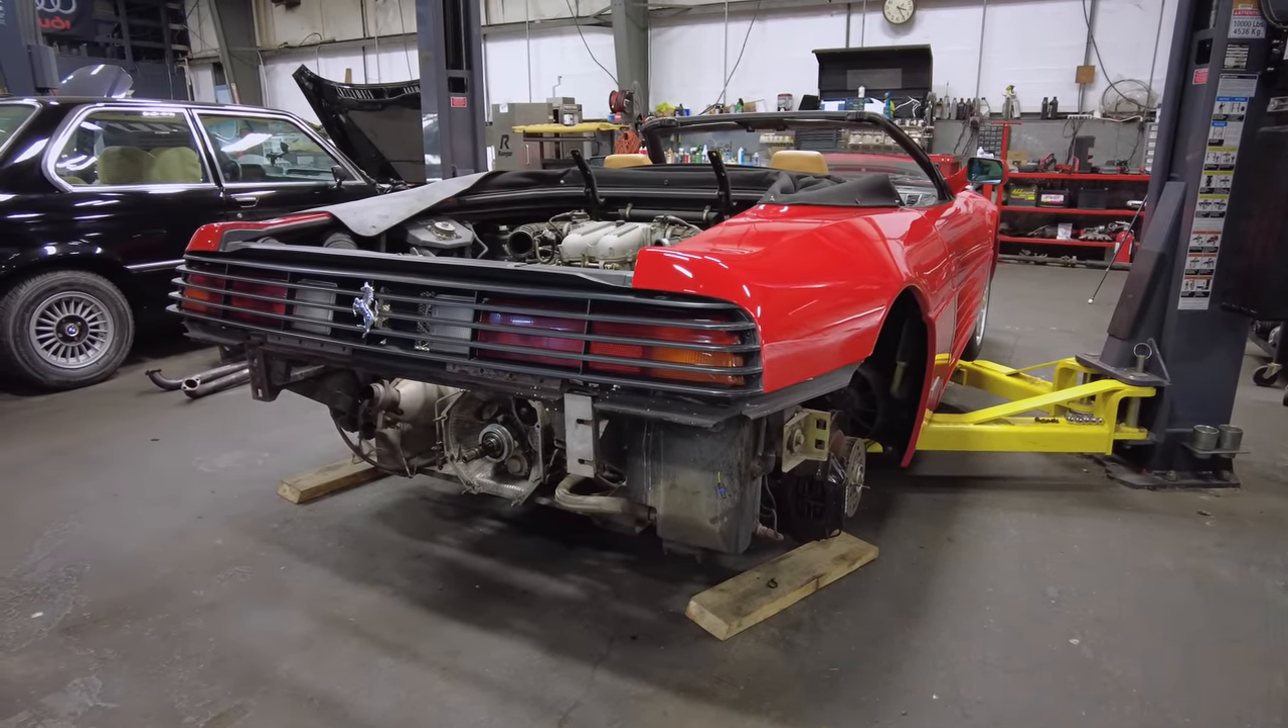We haven't even got the engine out yet.